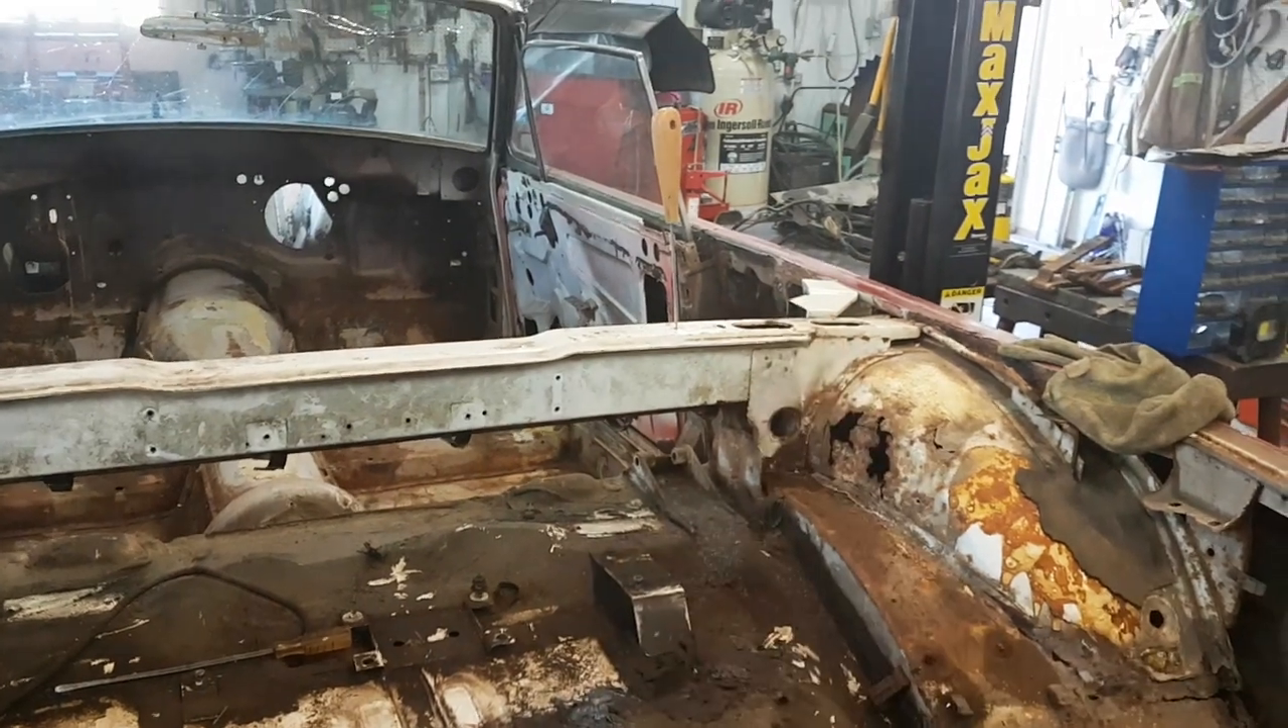But for the most part, other than the windows and the trim around the front windows, the front window rather, and the door windows, this car is pretty much stripped.